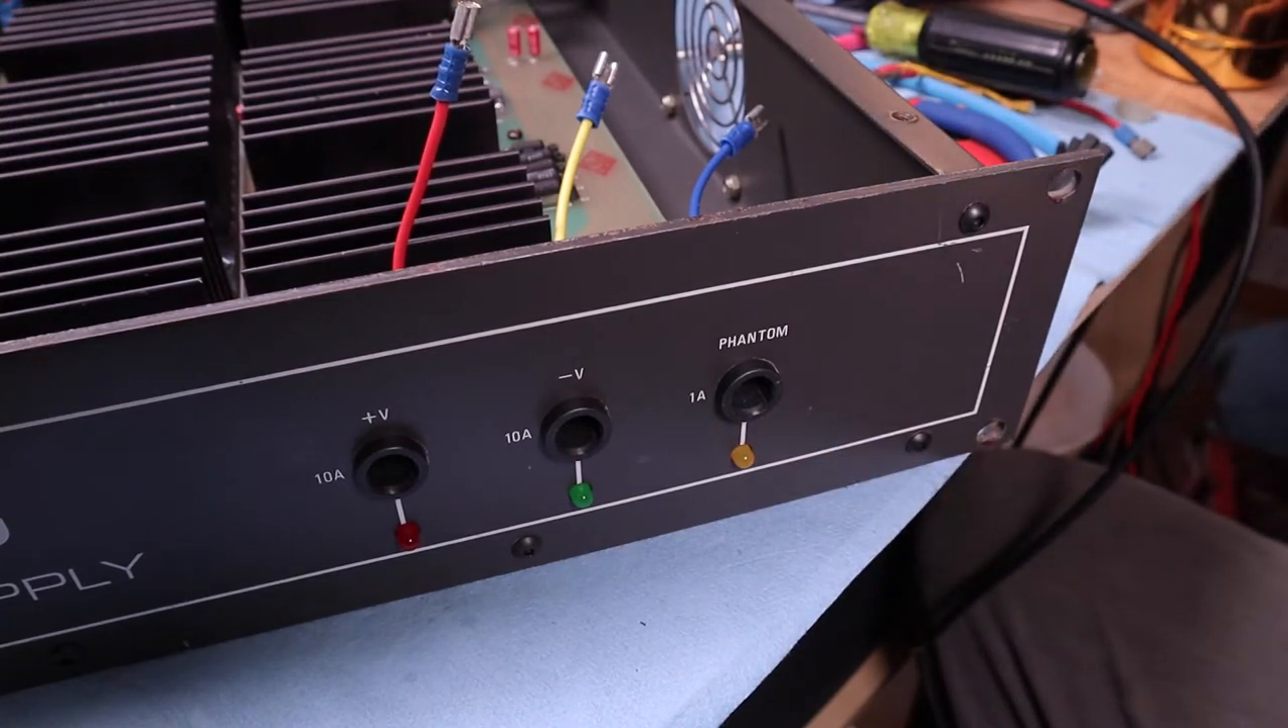Okay here's the fuse holders installed.